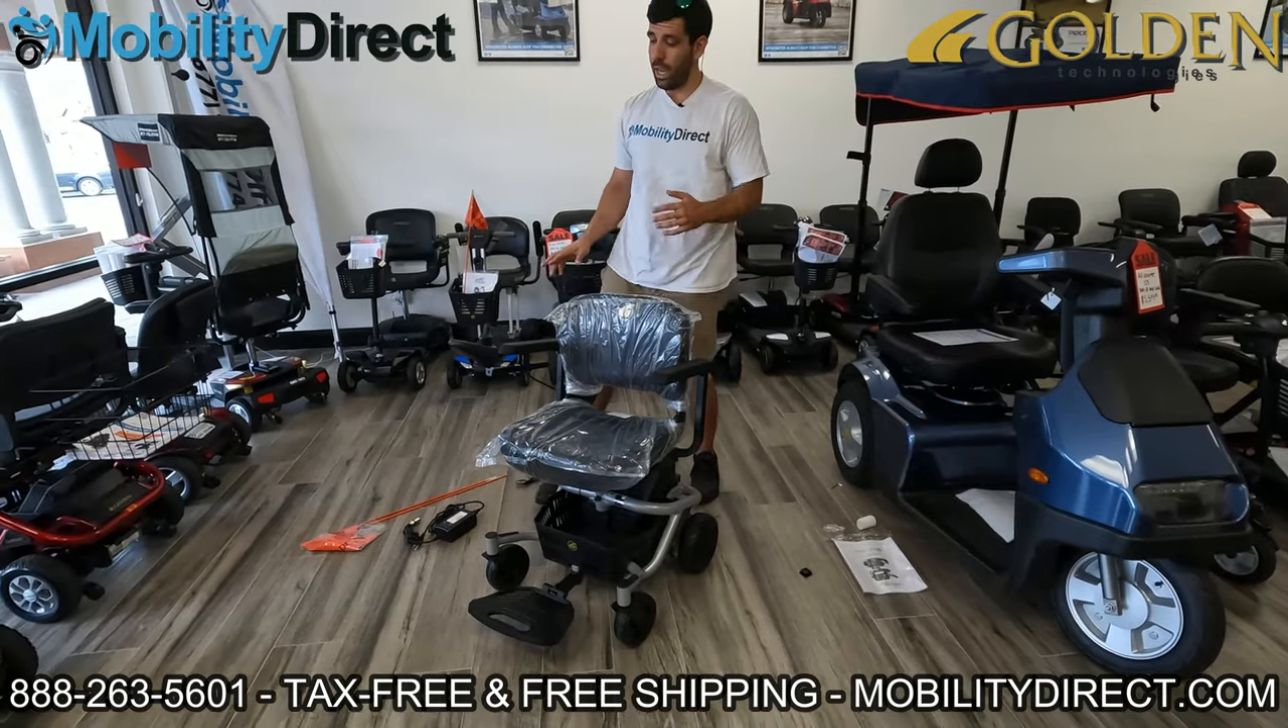And at this point, we have the chair pretty much fully assembled.